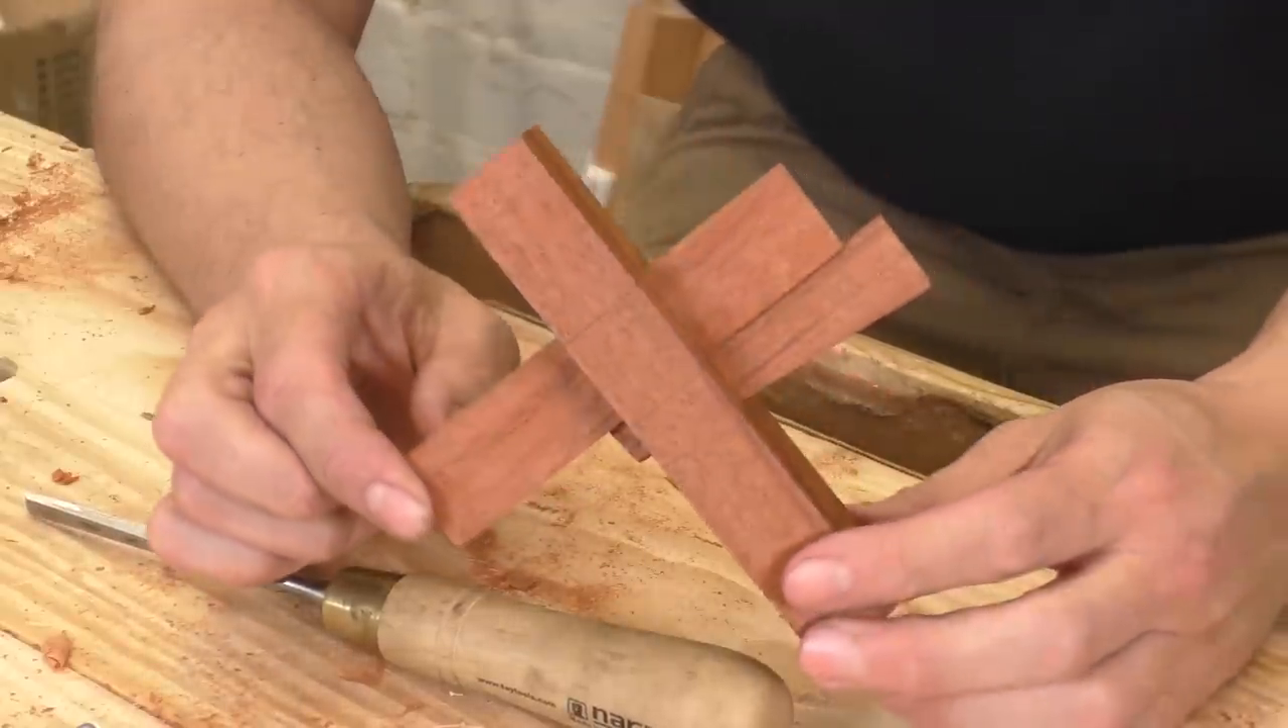Now, all the parts are made, and they all fit together.